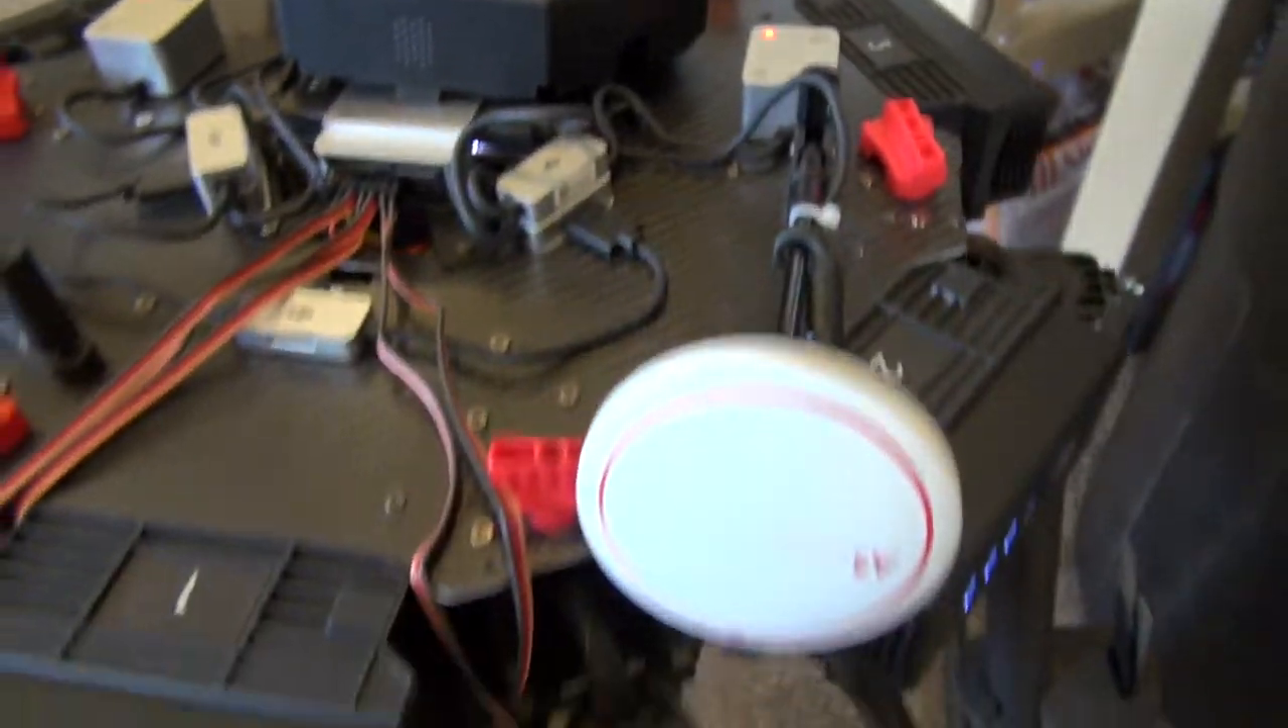You can see I just have servo extensions coming out temporarily at the moment.